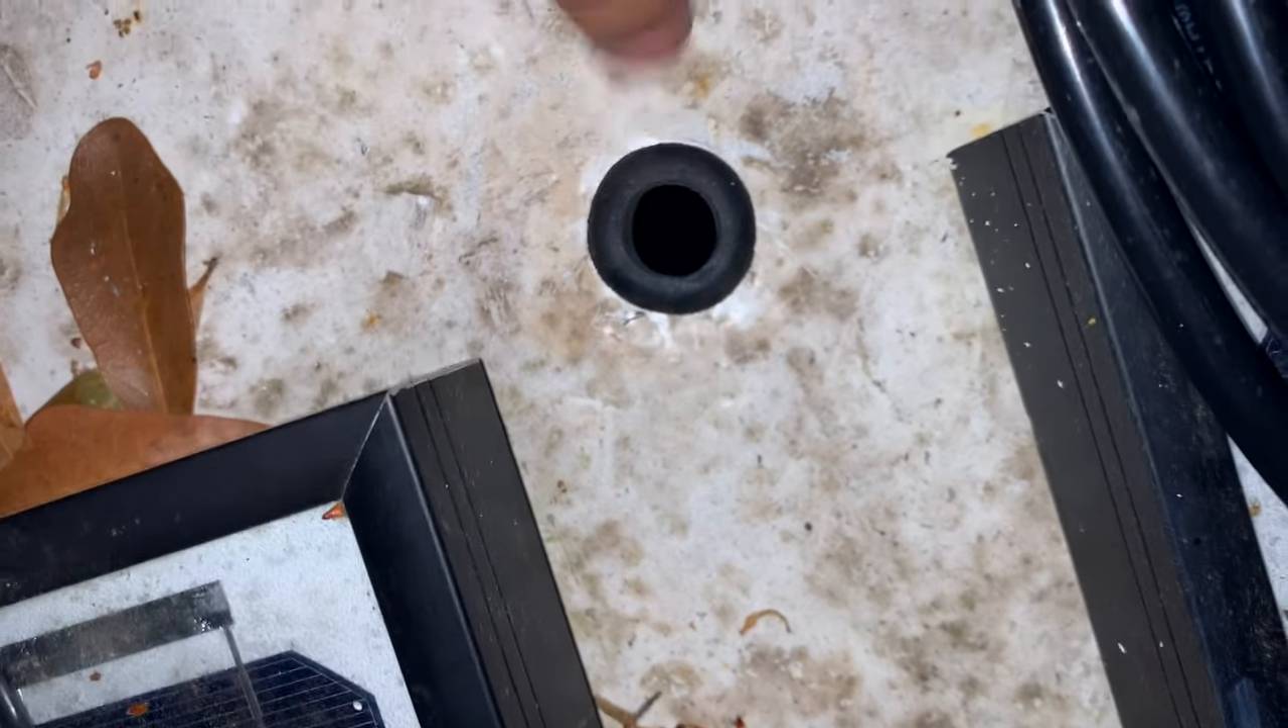Now i'm going to go ahead and place the grommet inside the grommet is perfect.